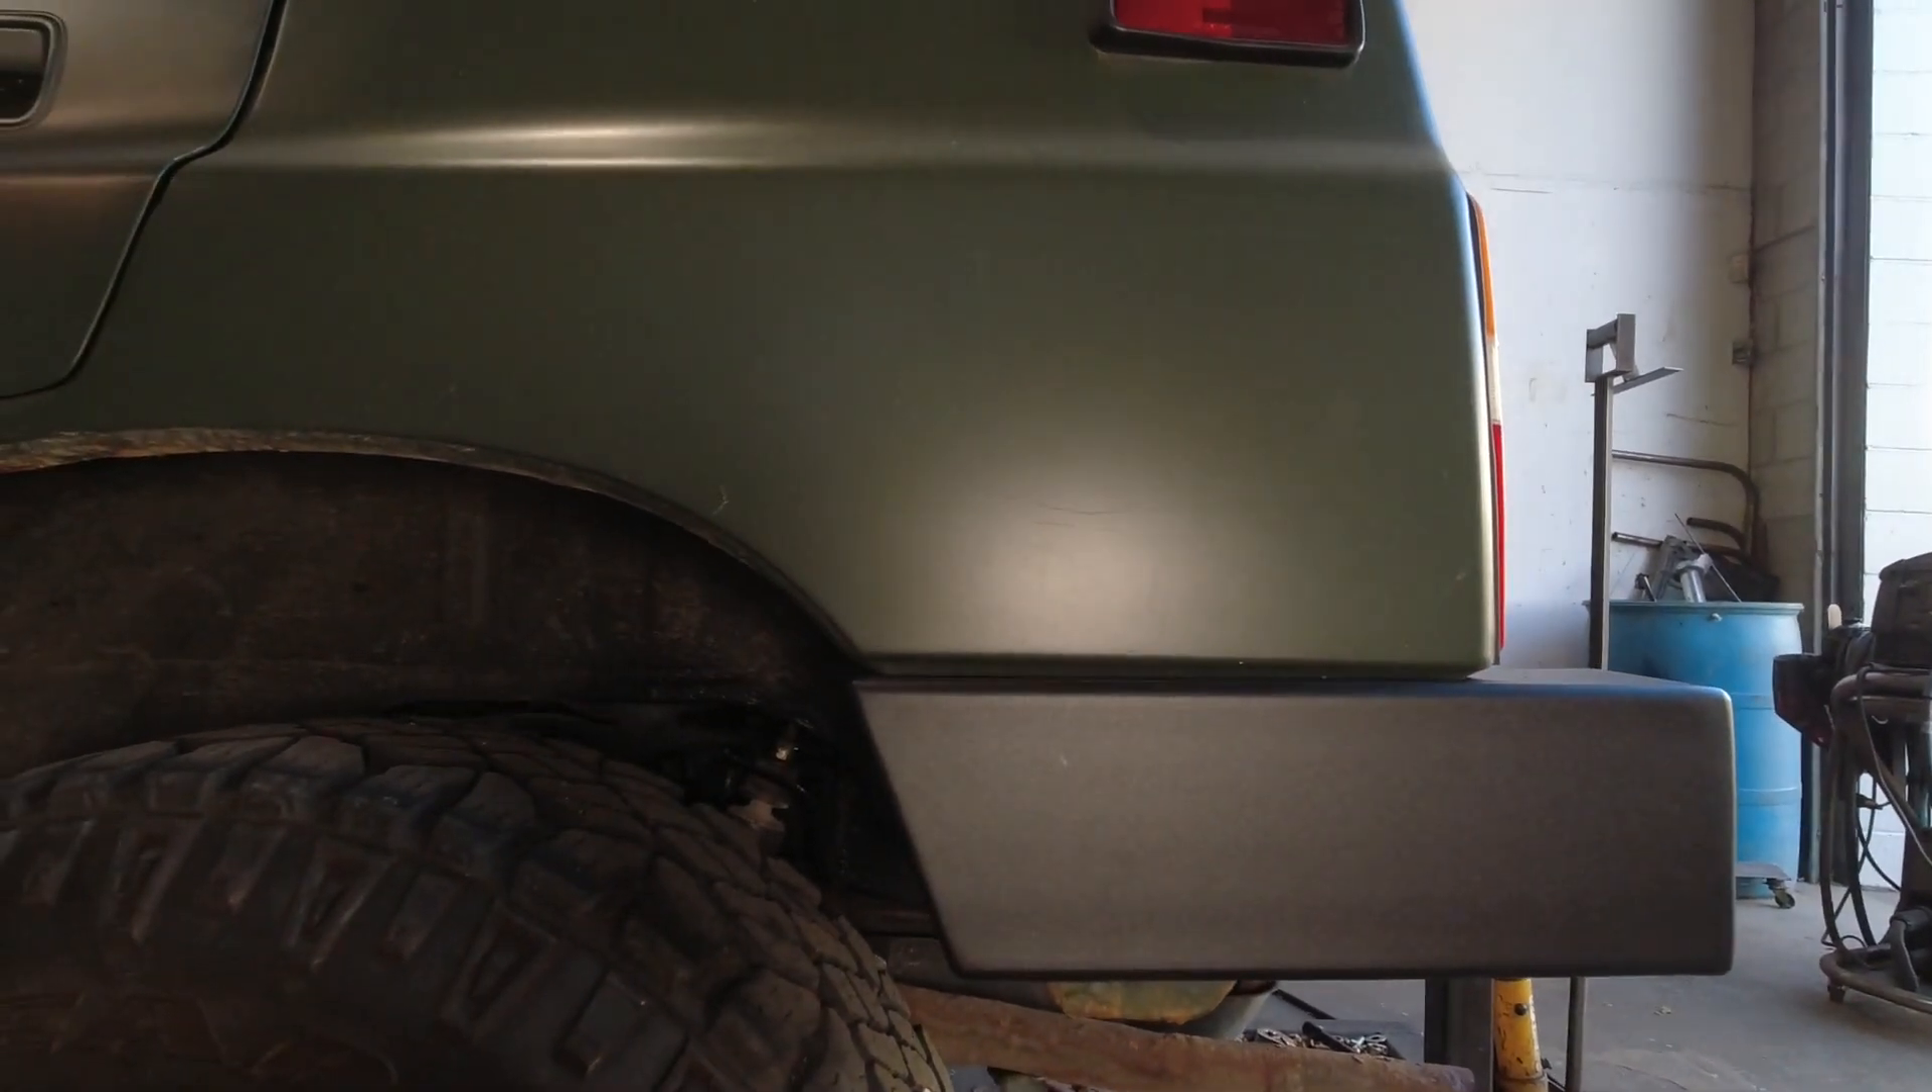So in my case as you can see the bumper lines up quite nicely i would say that it's maybe a tiny bit low at the front.